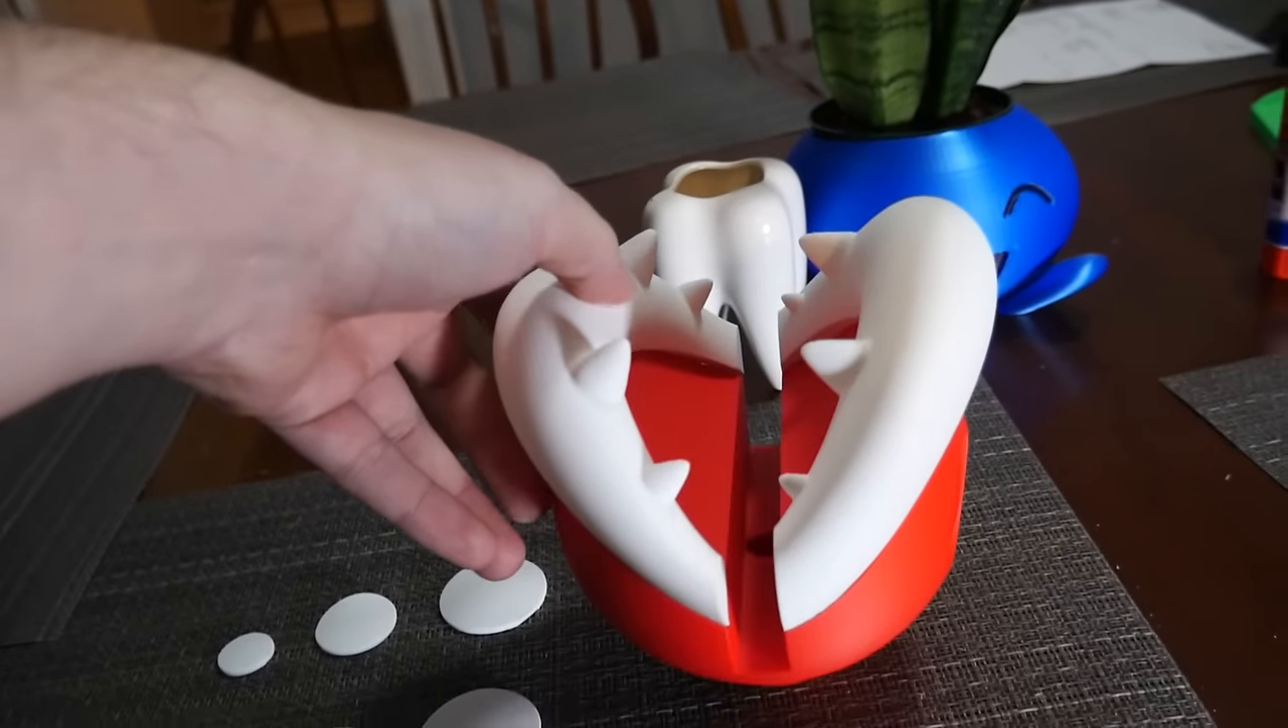You can also see in the left corner here i printed the spots as well so i'm gonna have to glue those in.